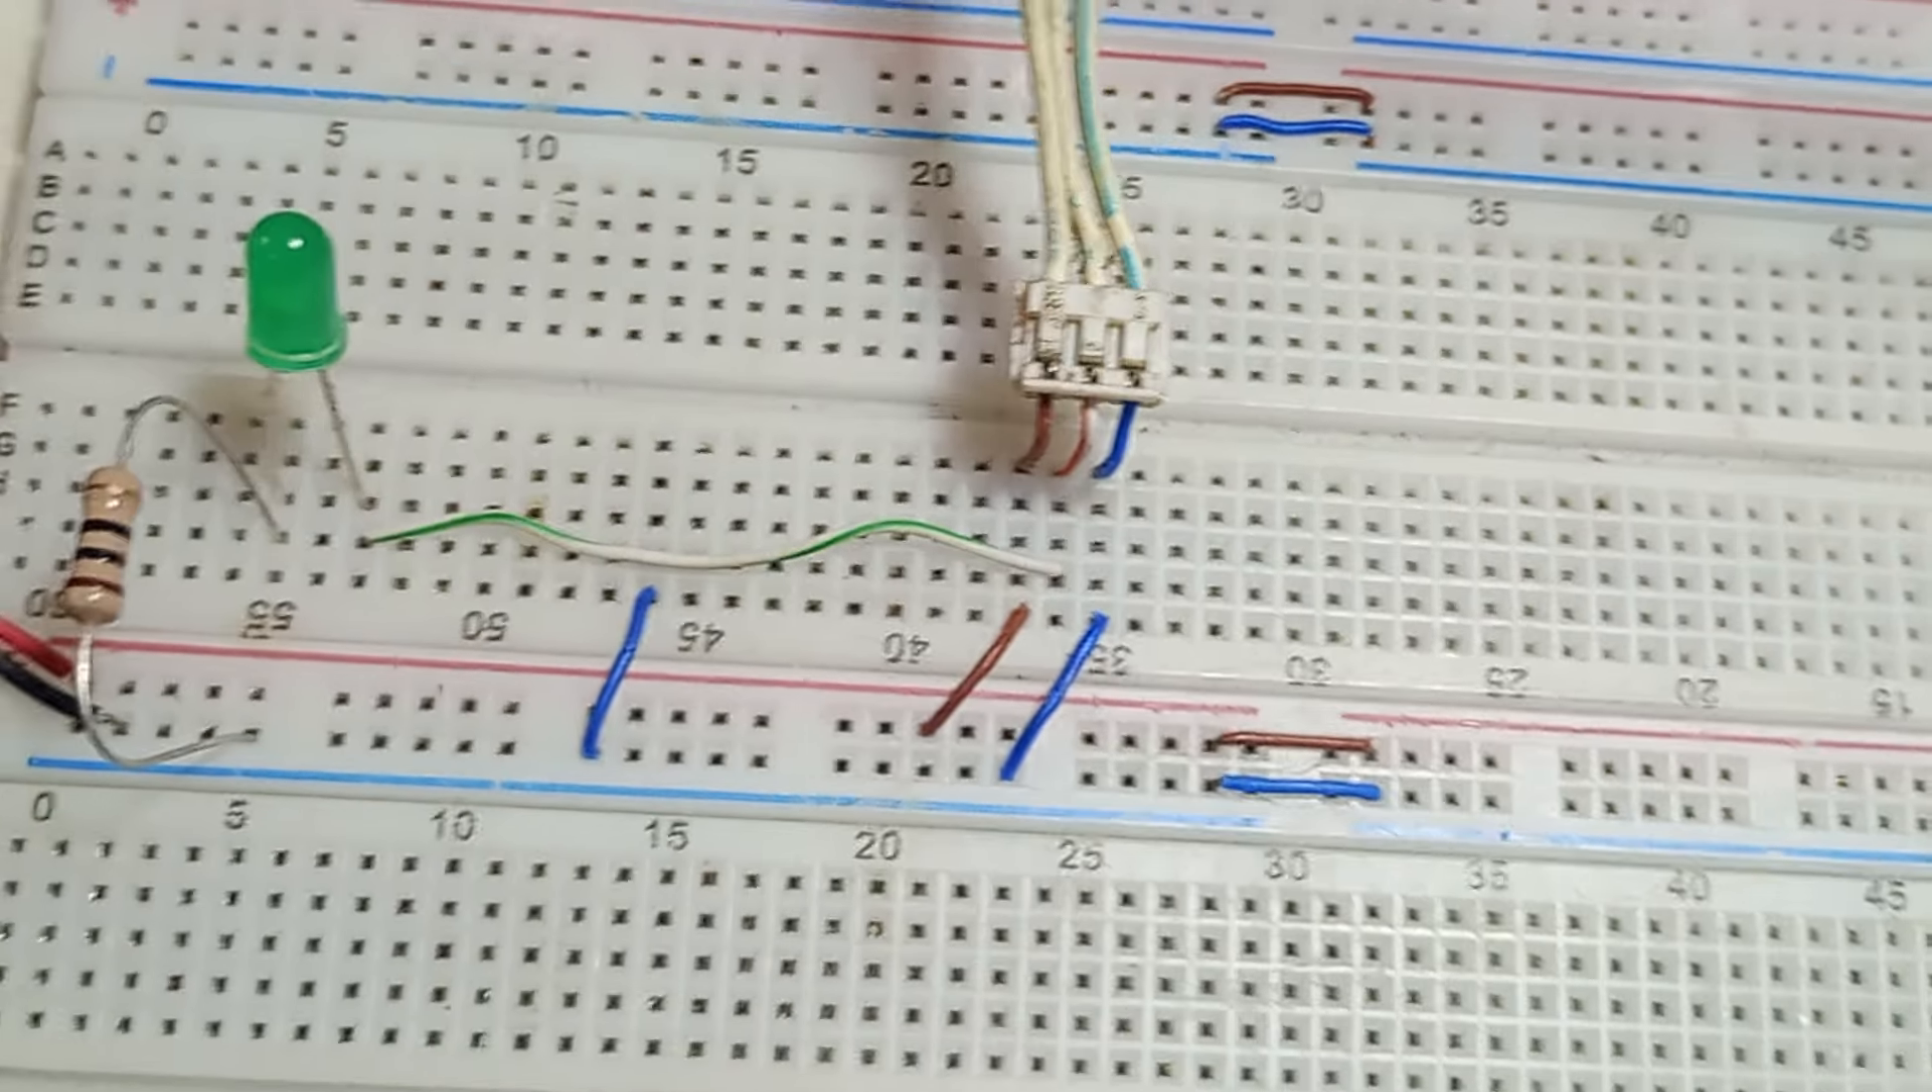Primero voy a conectar acá el conector del sensor. Ahí como pueden ver ya está conectado.